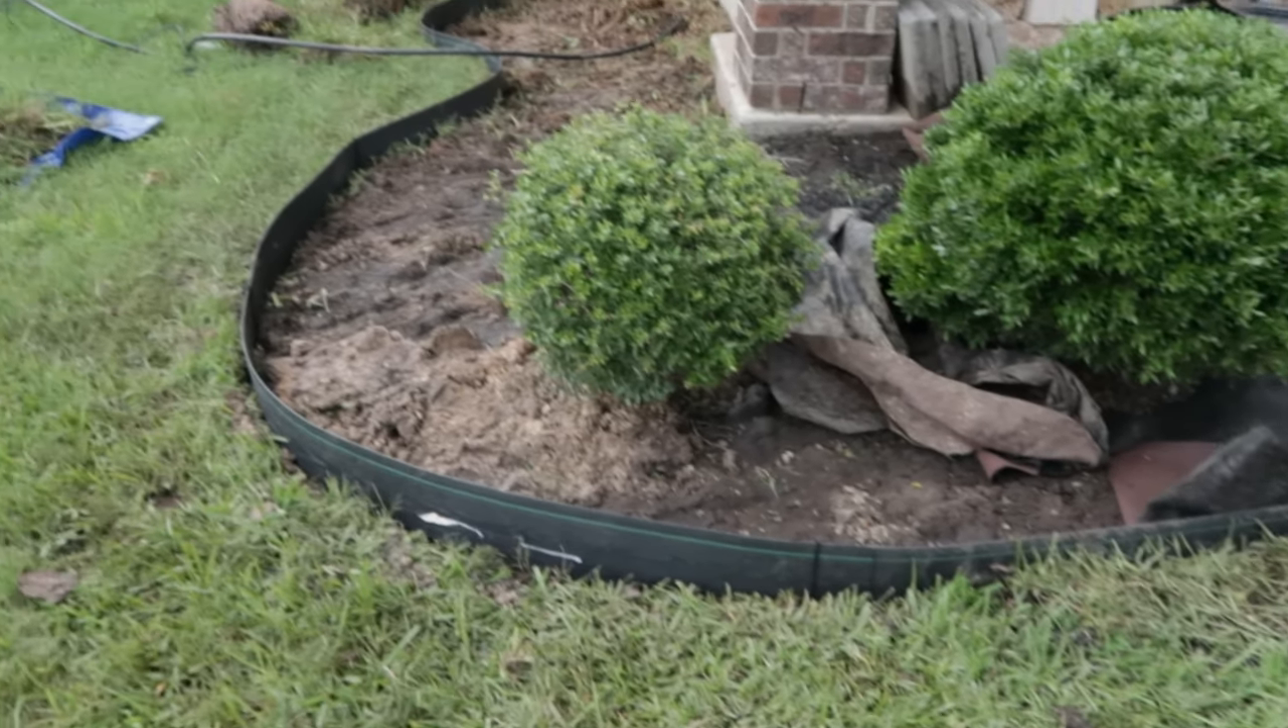Now that the border is in place, it's time to put in some new soil.